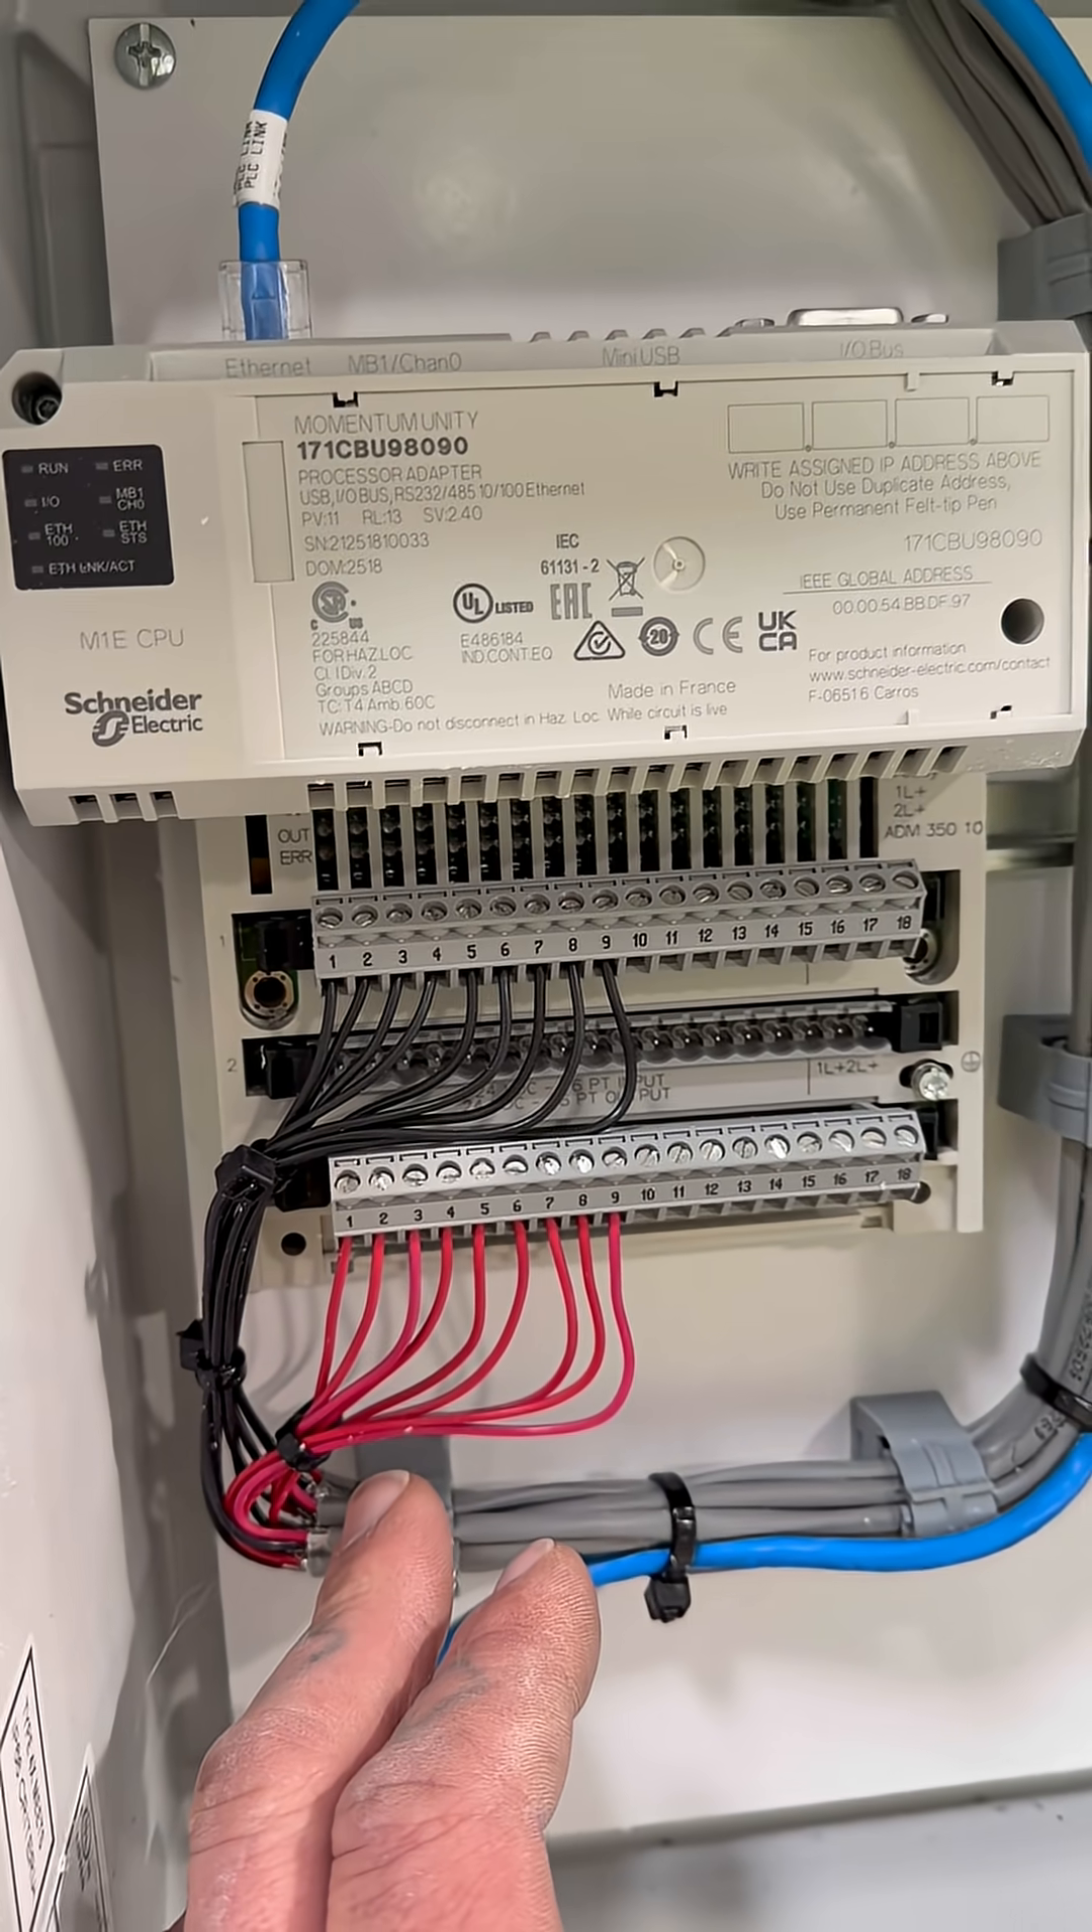All our PLC wiring is dressed in and landed where it needs to go.